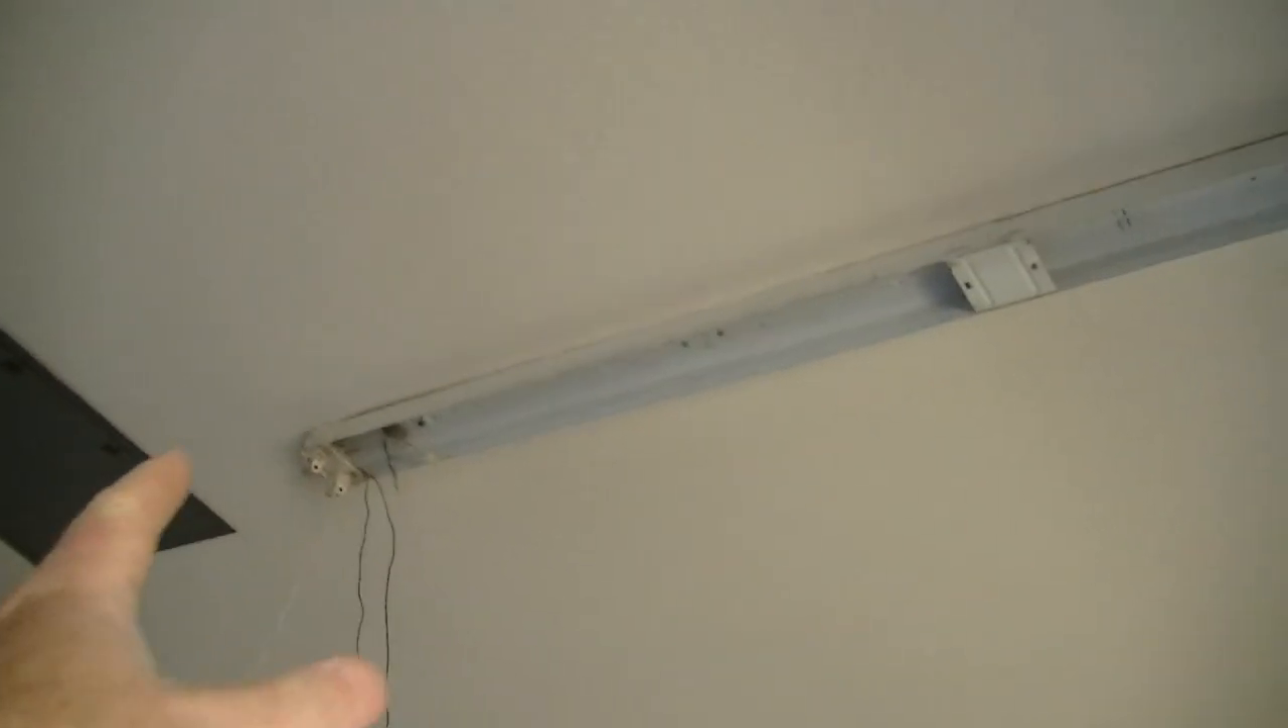So what I've done is I've taken the tubes off.